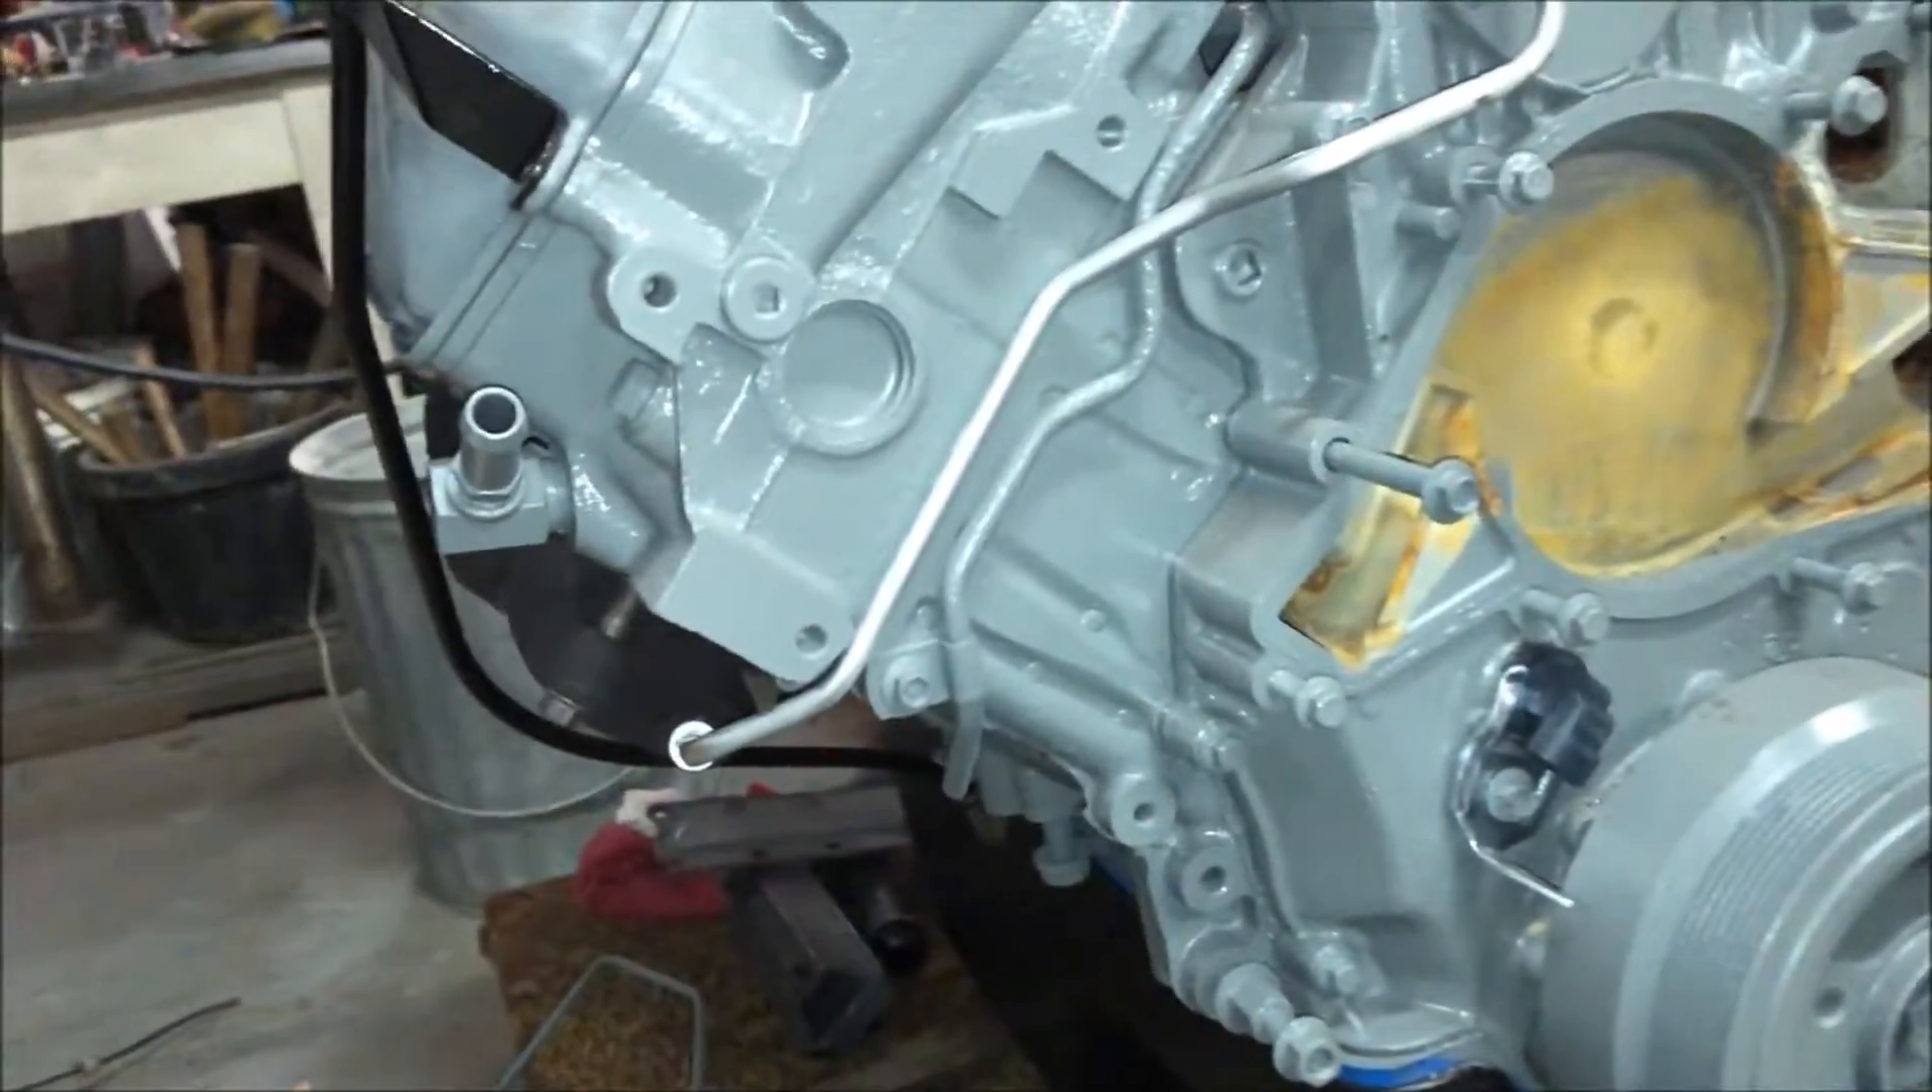Got the new dipstick tube in.